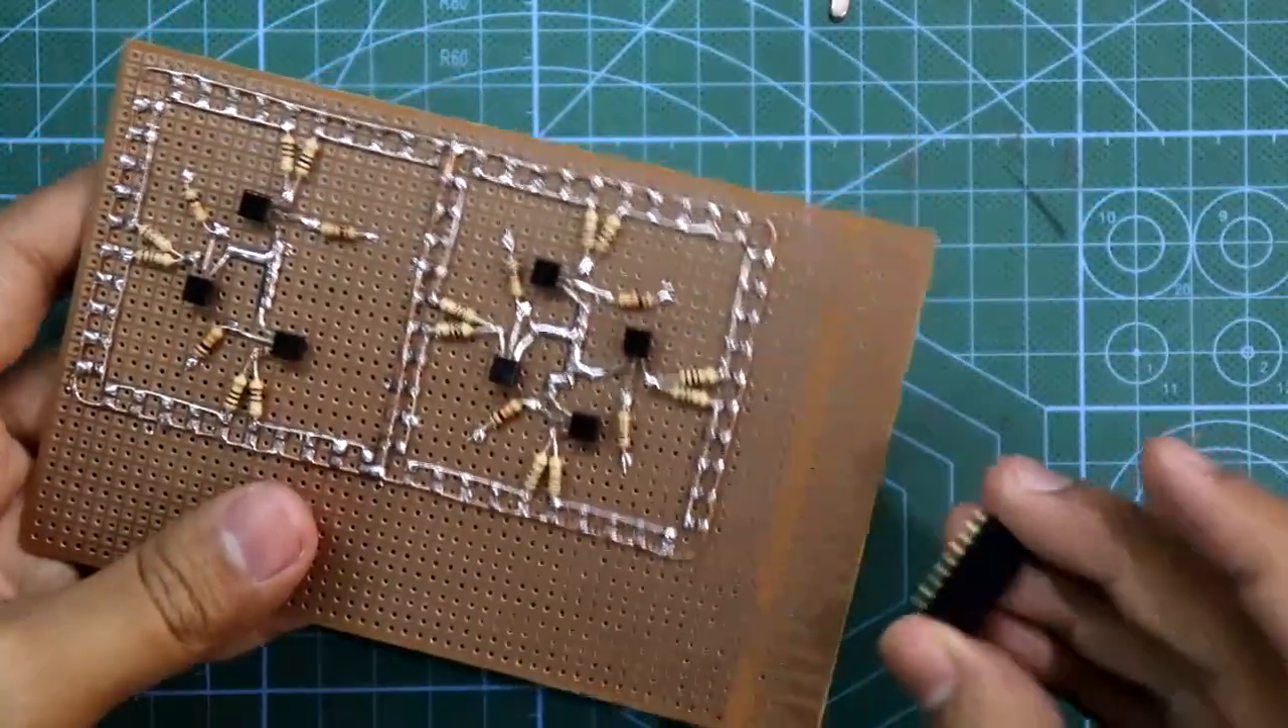So this is how I have completed all the soldering.